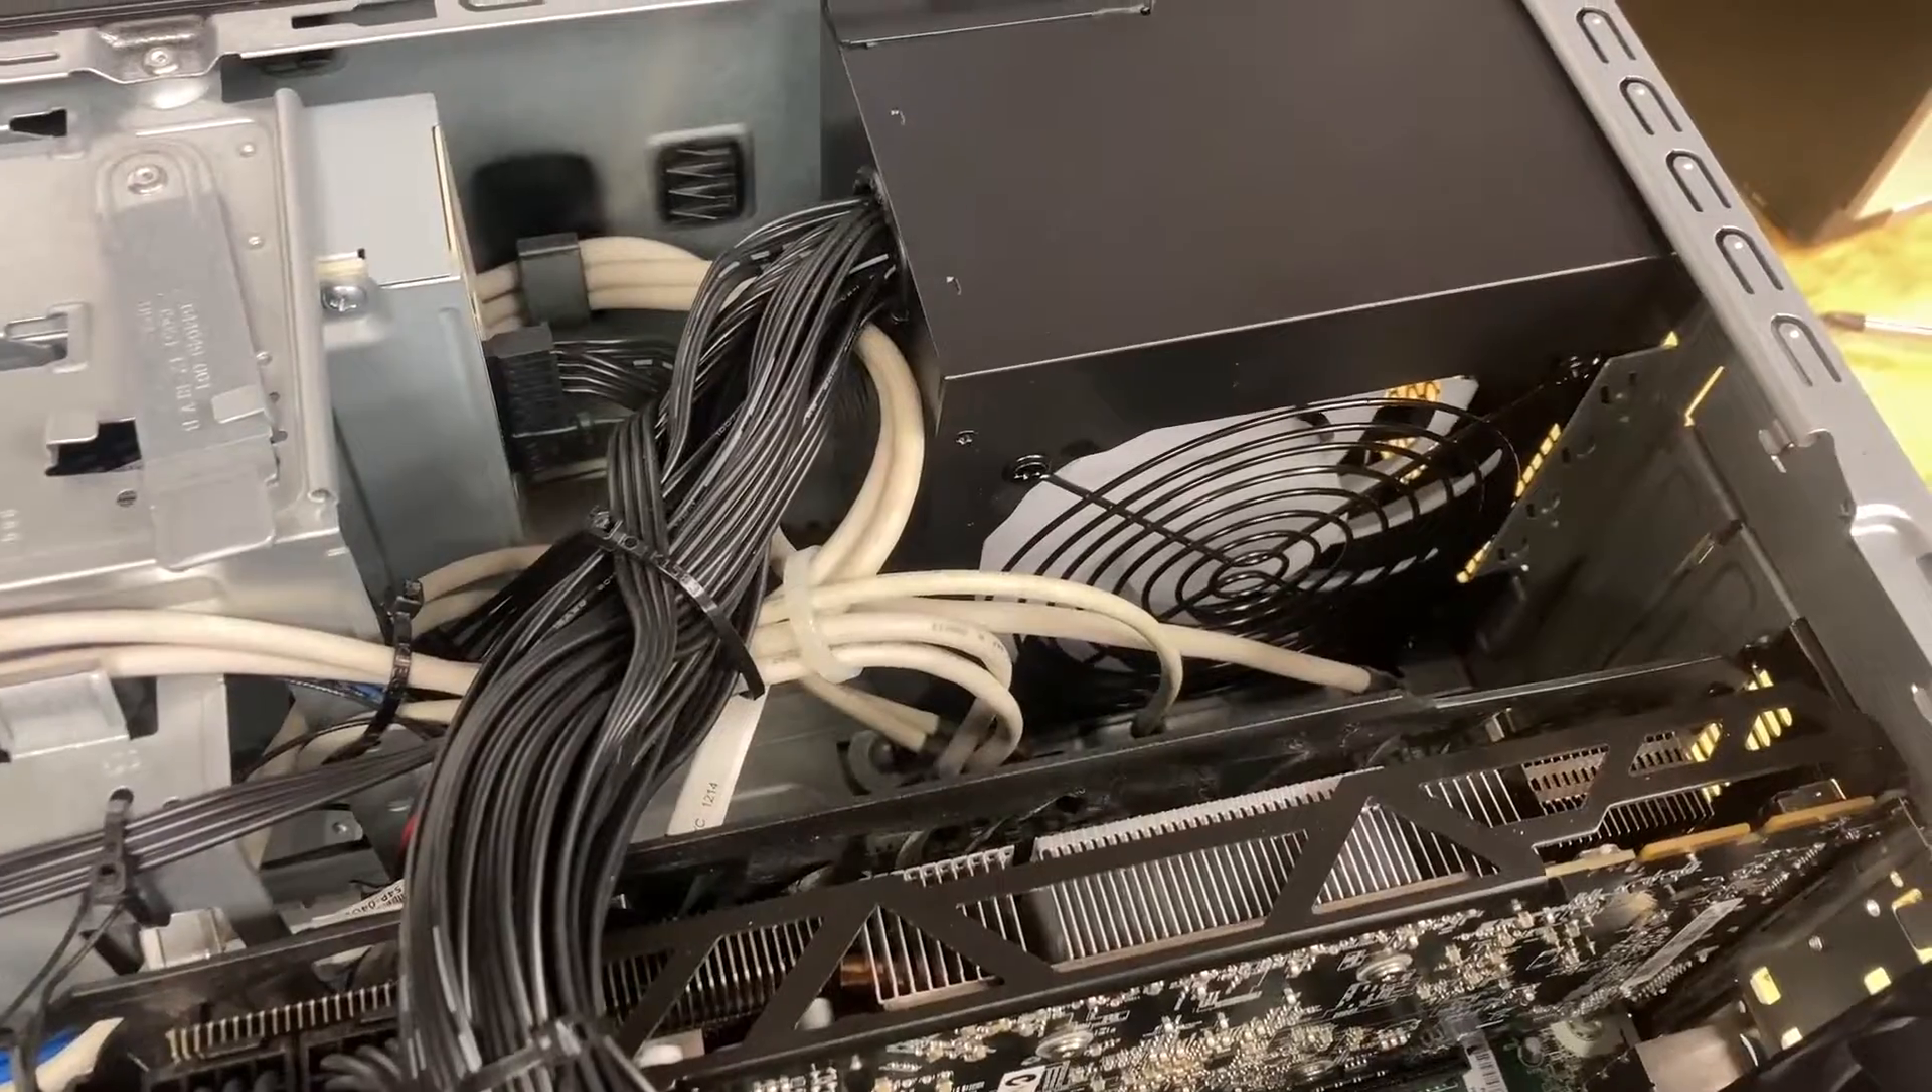Here we have our power supply installed.